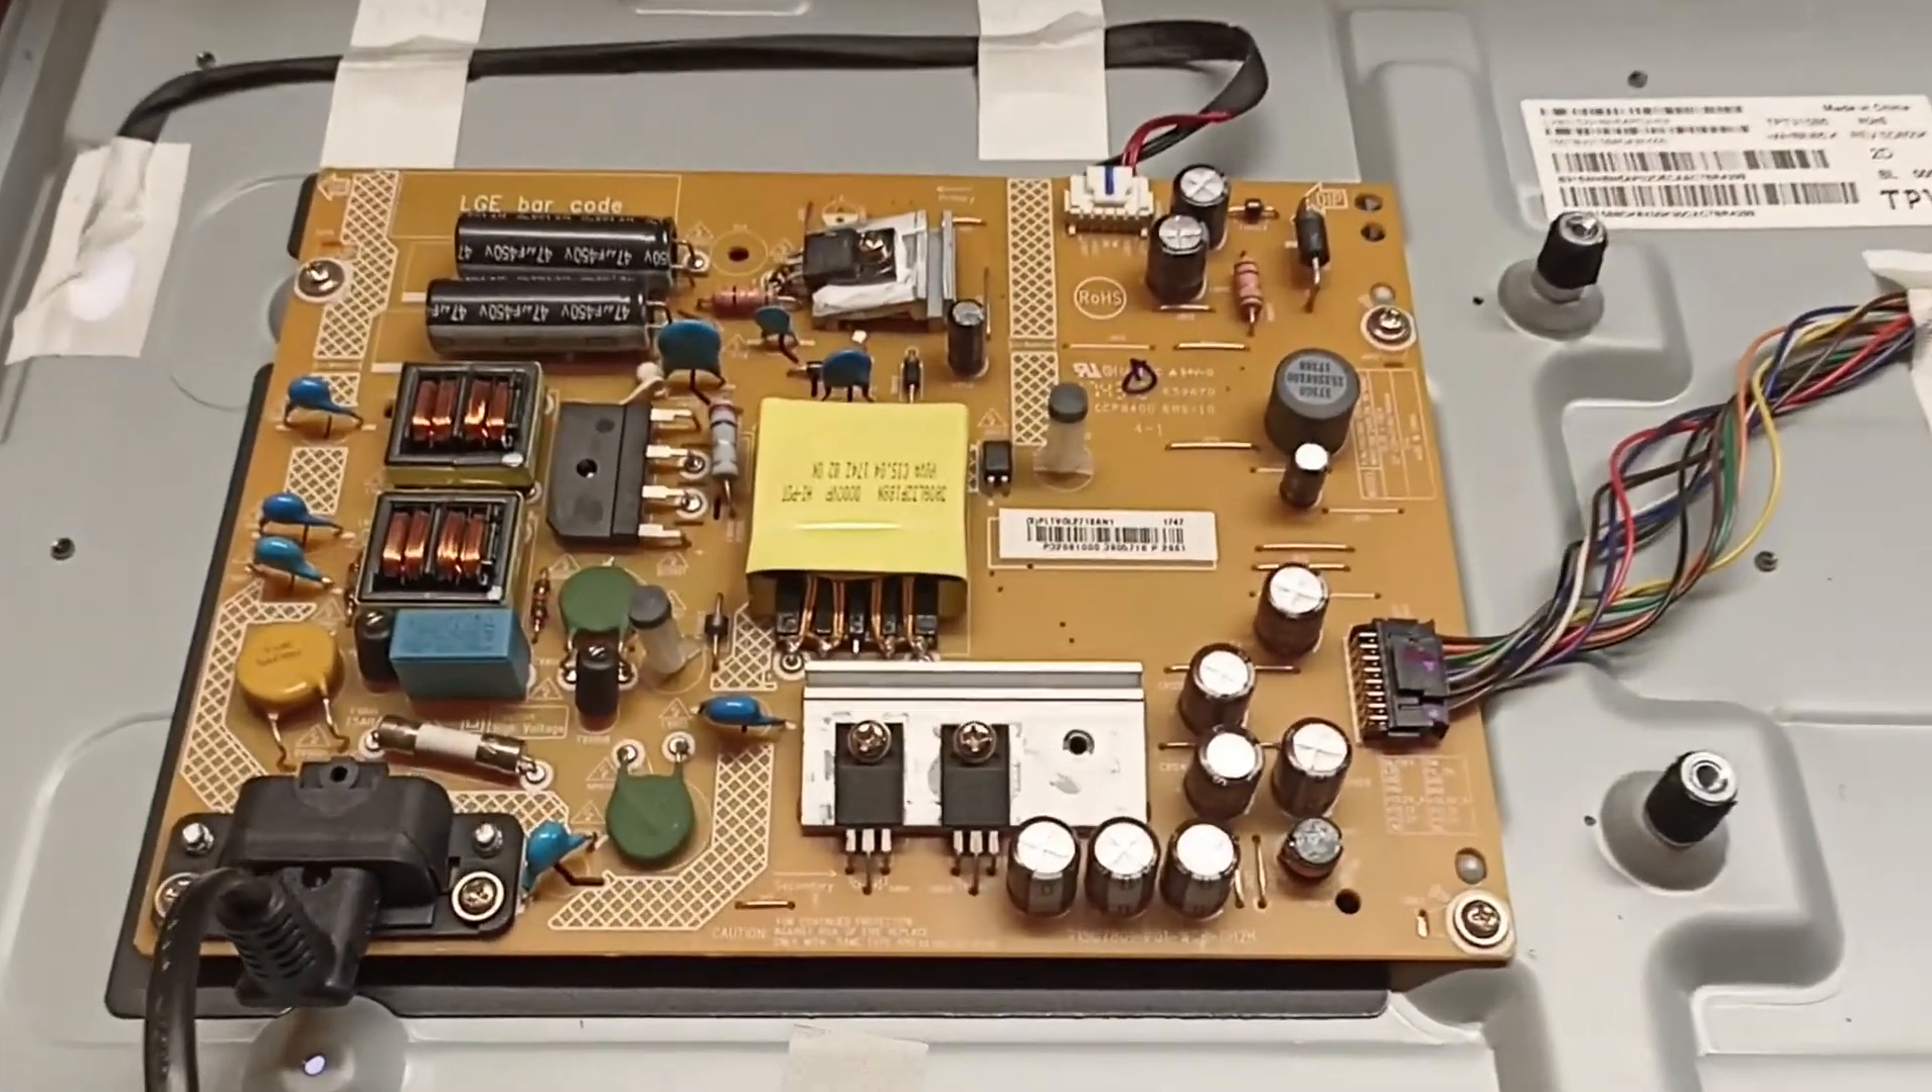Abbiamo appena montato la nostra scheda di alimentazione sul nostro tv lg.